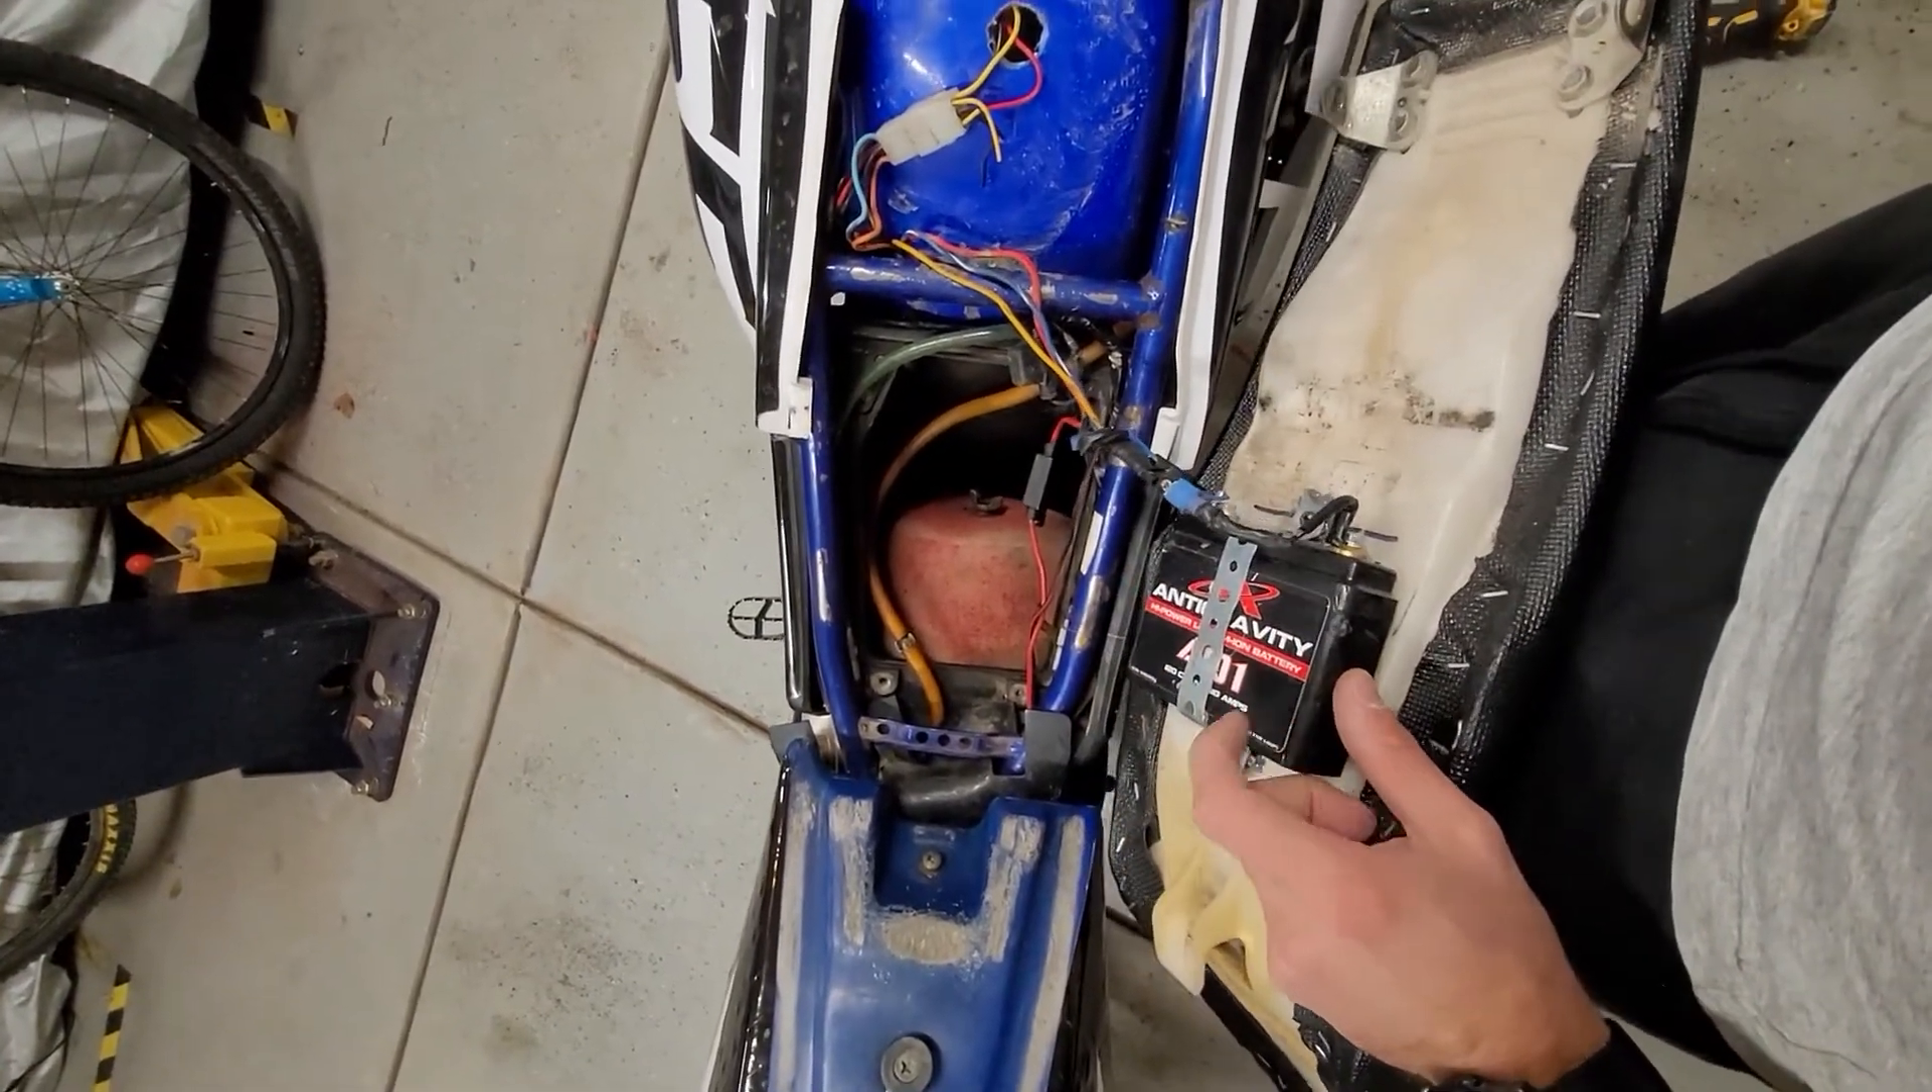I have my battery attached to the back of the seat here because there's kind of no good space.